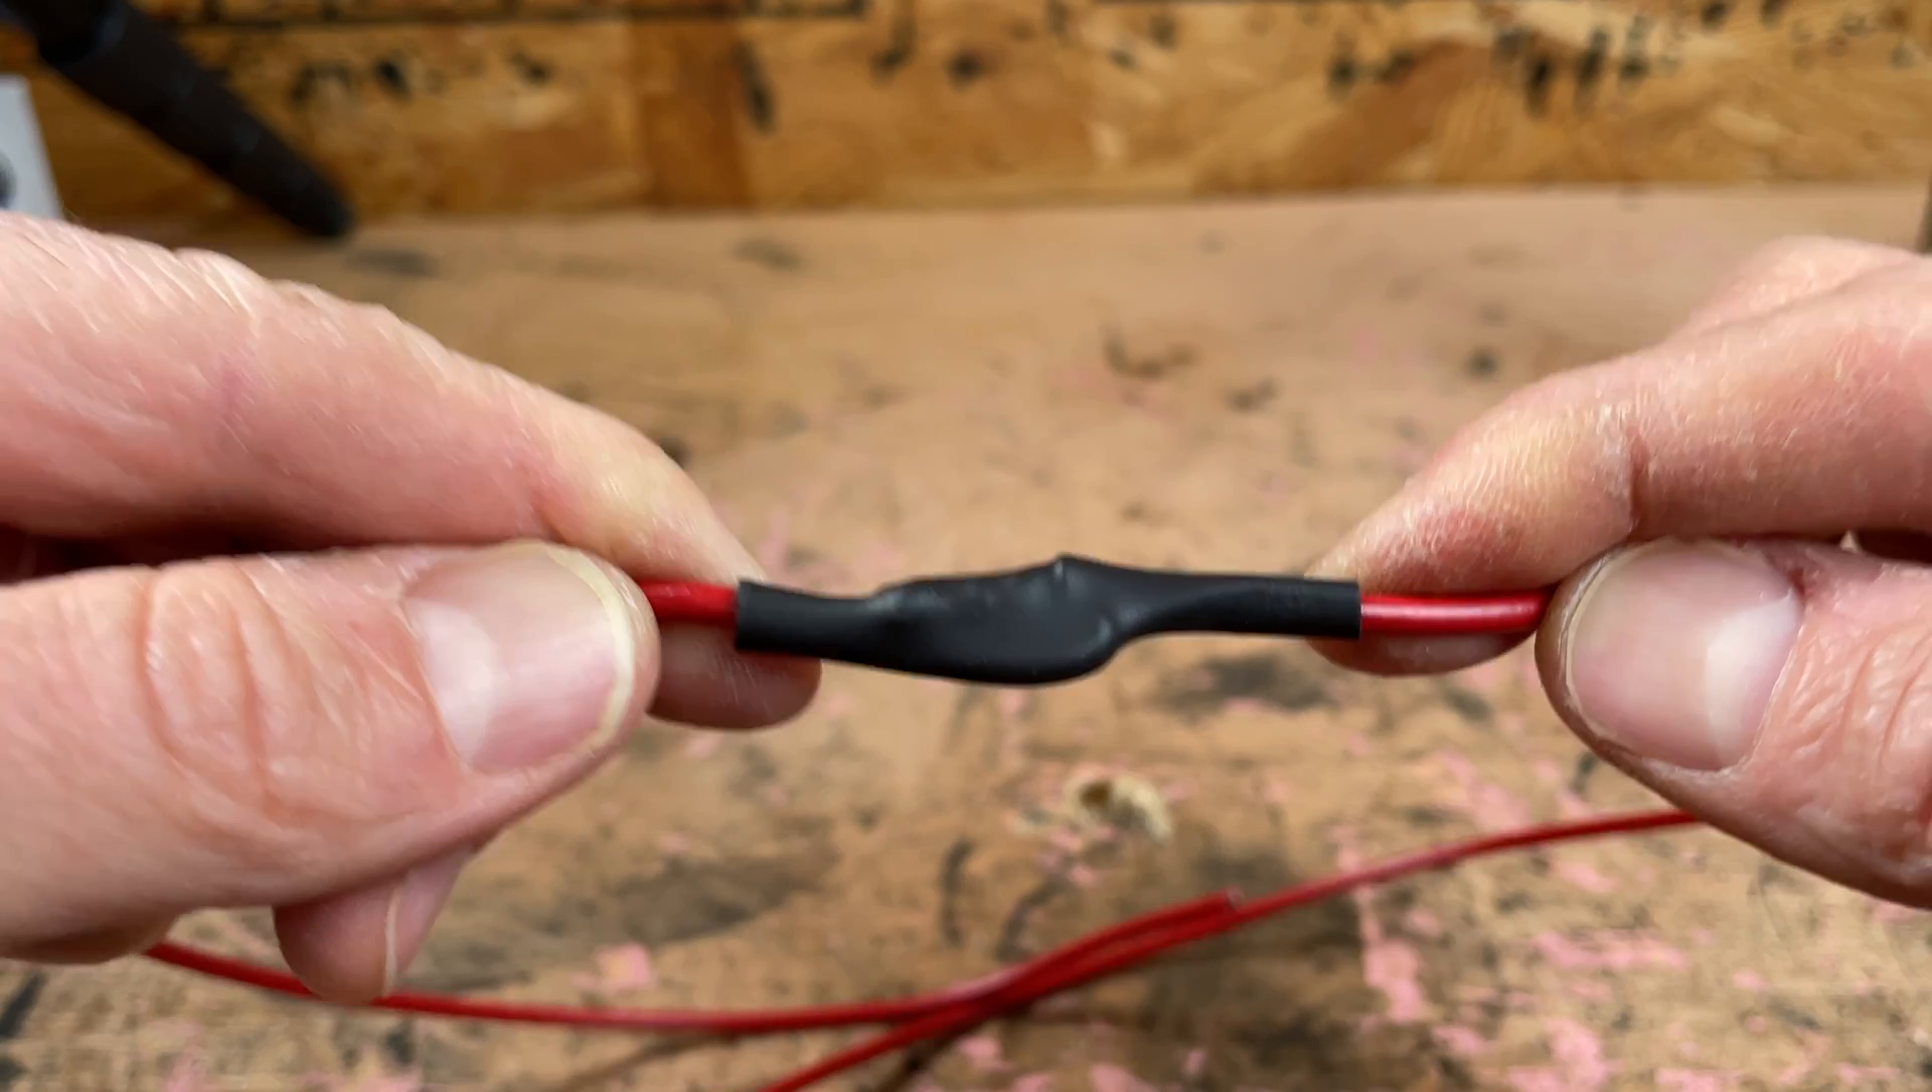And there you go. There's that joint that was just twisted together and then folded over and then heat shrinked.